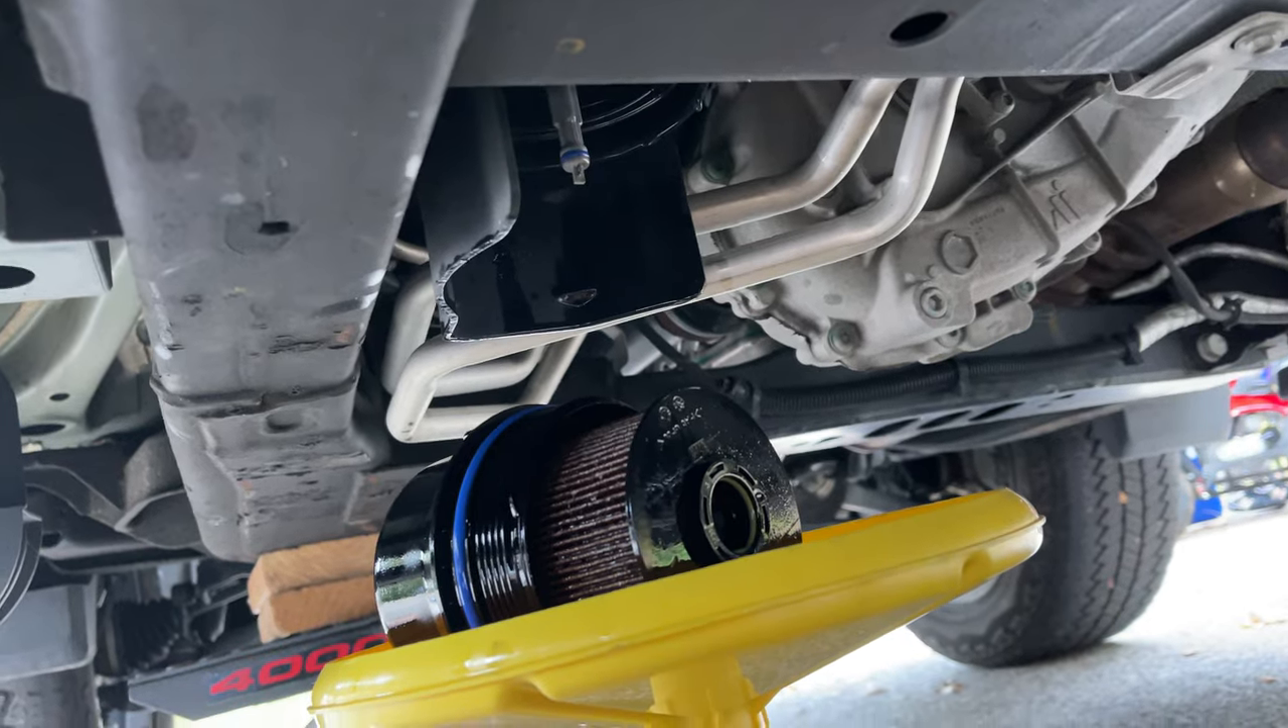Okay, so I got my drain pan here. Got the filter off.